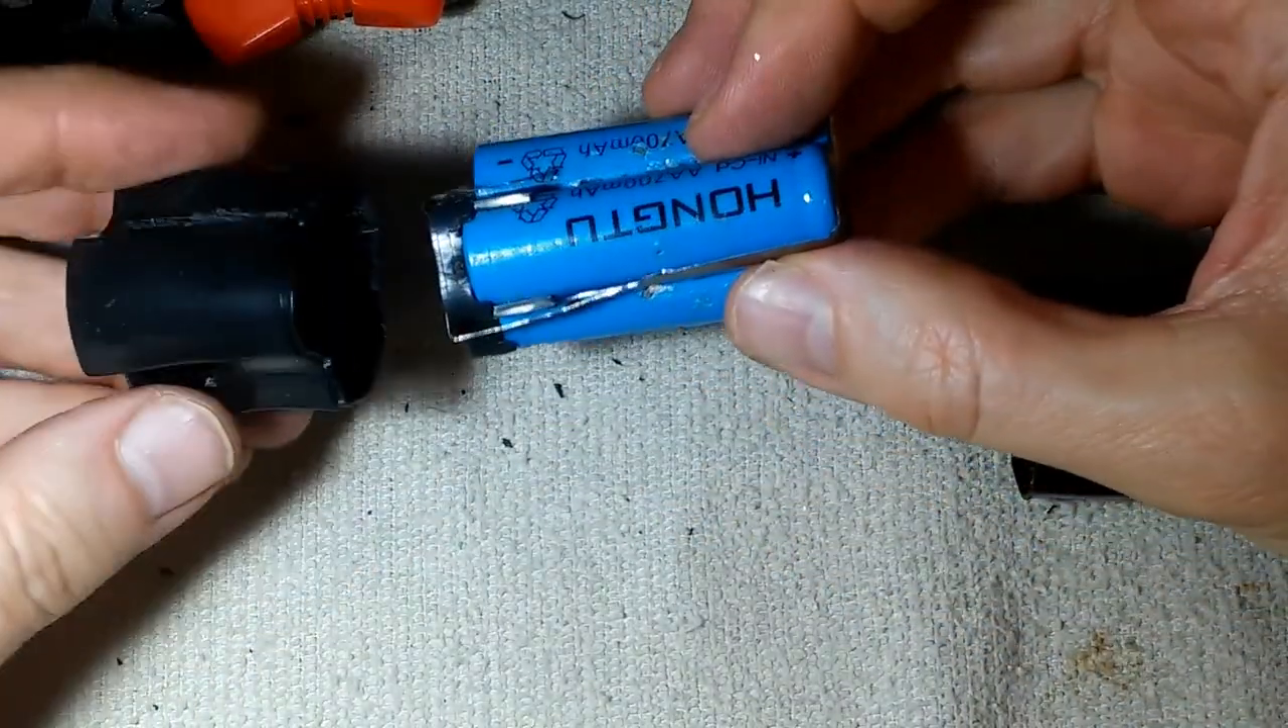Well, I kept wrestling with it and I finally managed to slide the batteries out of this holder.